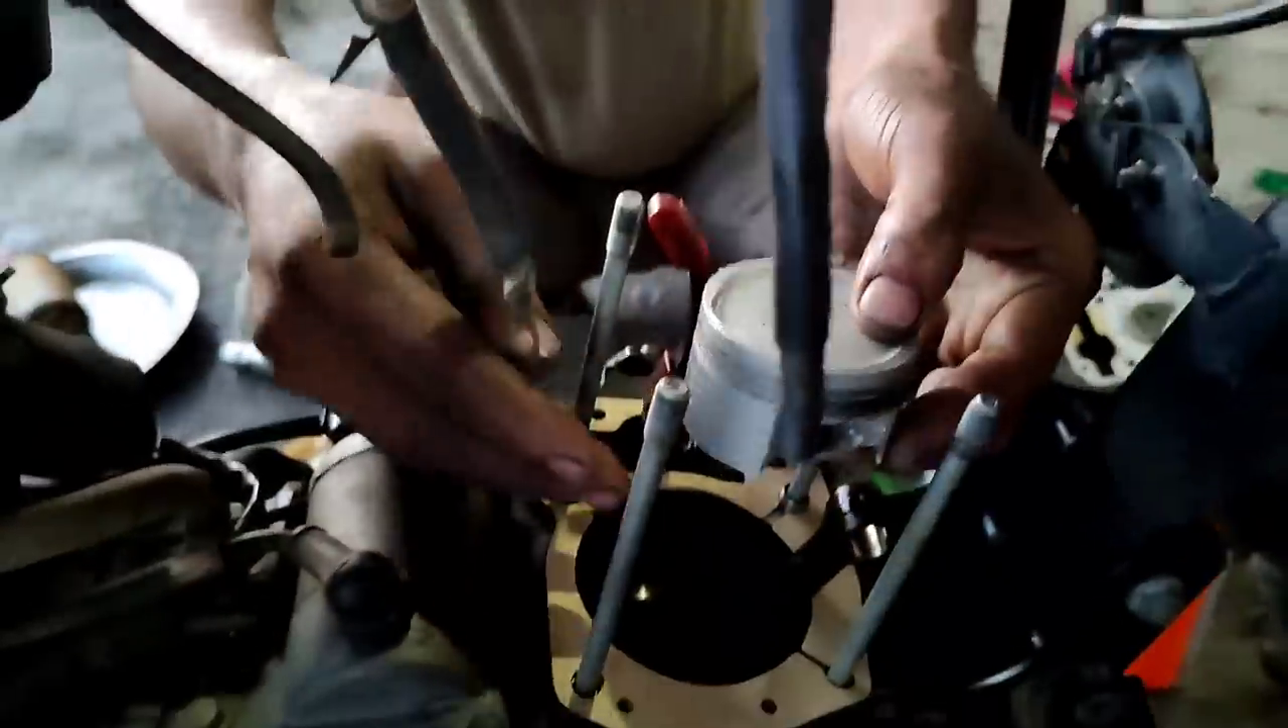तो गाइस मैंने पैकिन डाल दिया है अब जैसी कि हम लोग डालेंगा पिस्टन को।